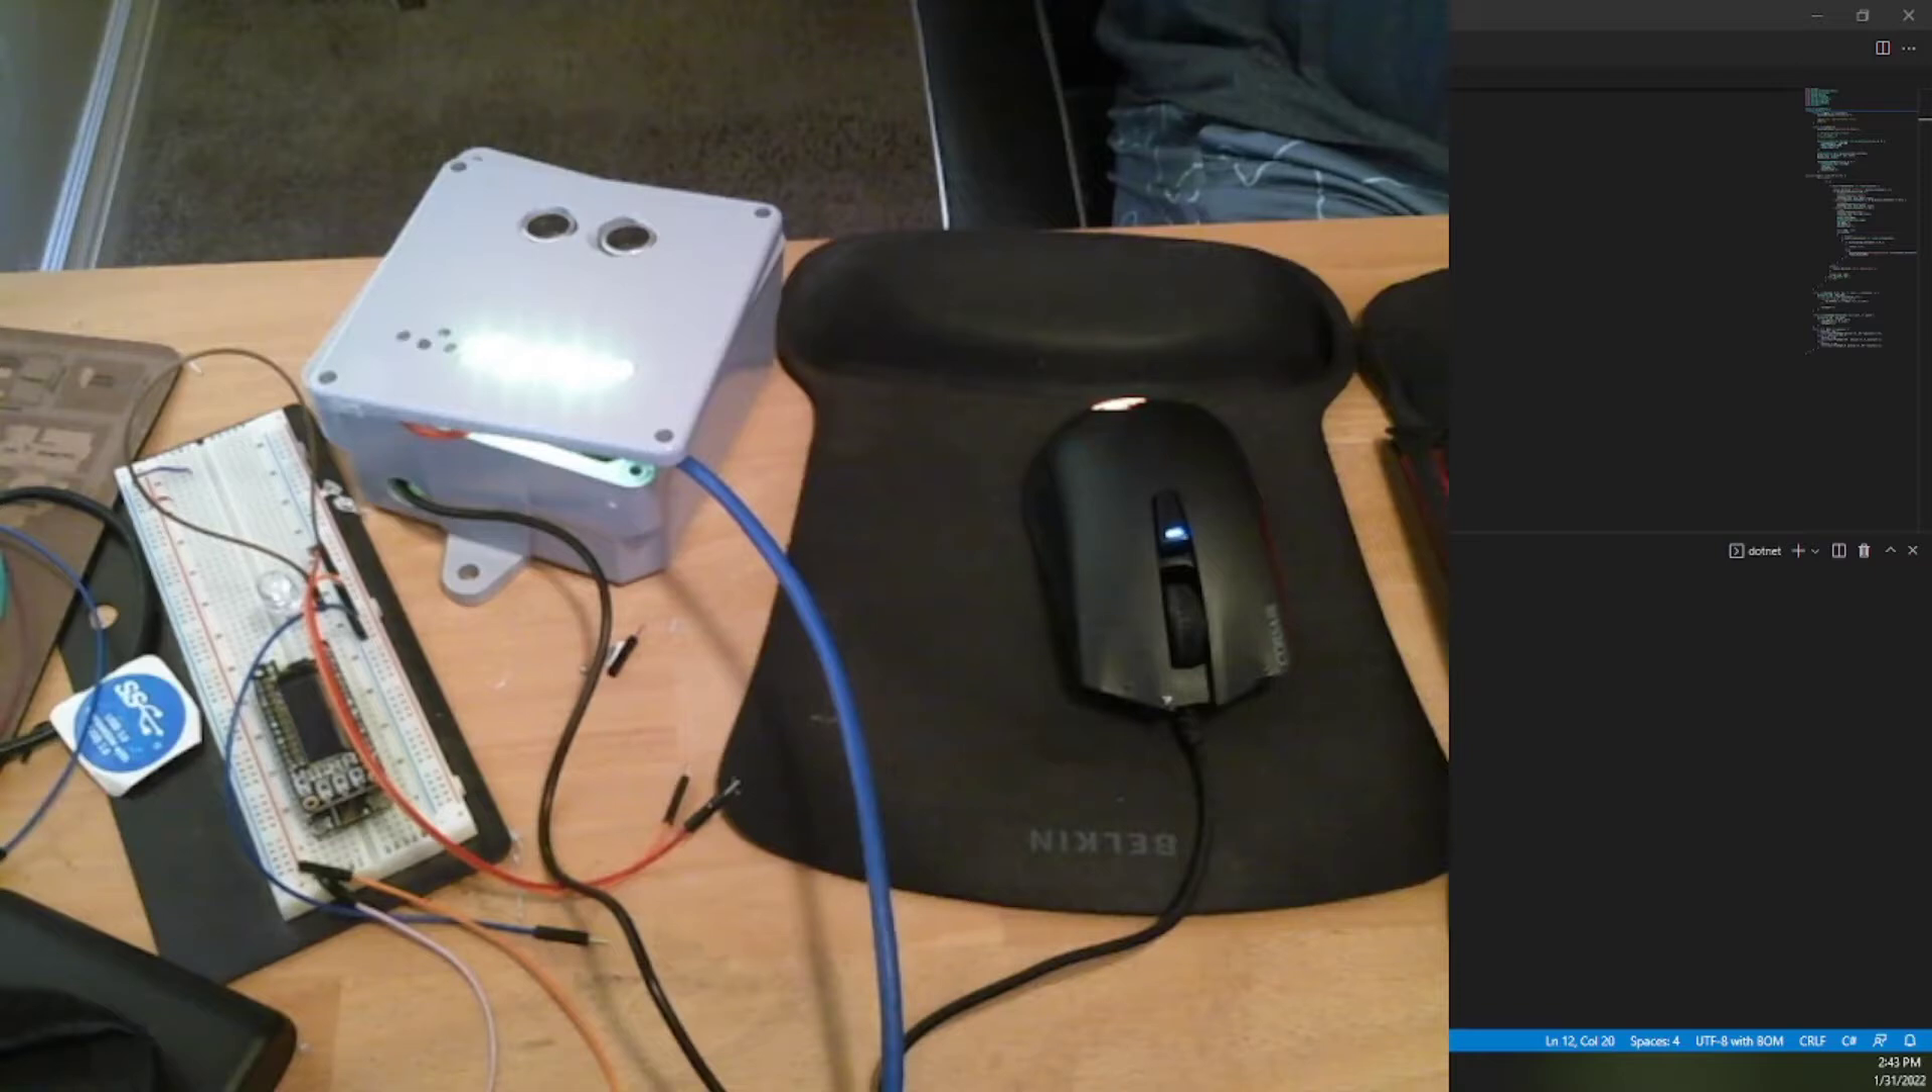So you can see I got the proximity sensor and the NeoPixels glued onto the face of the waterproof case.